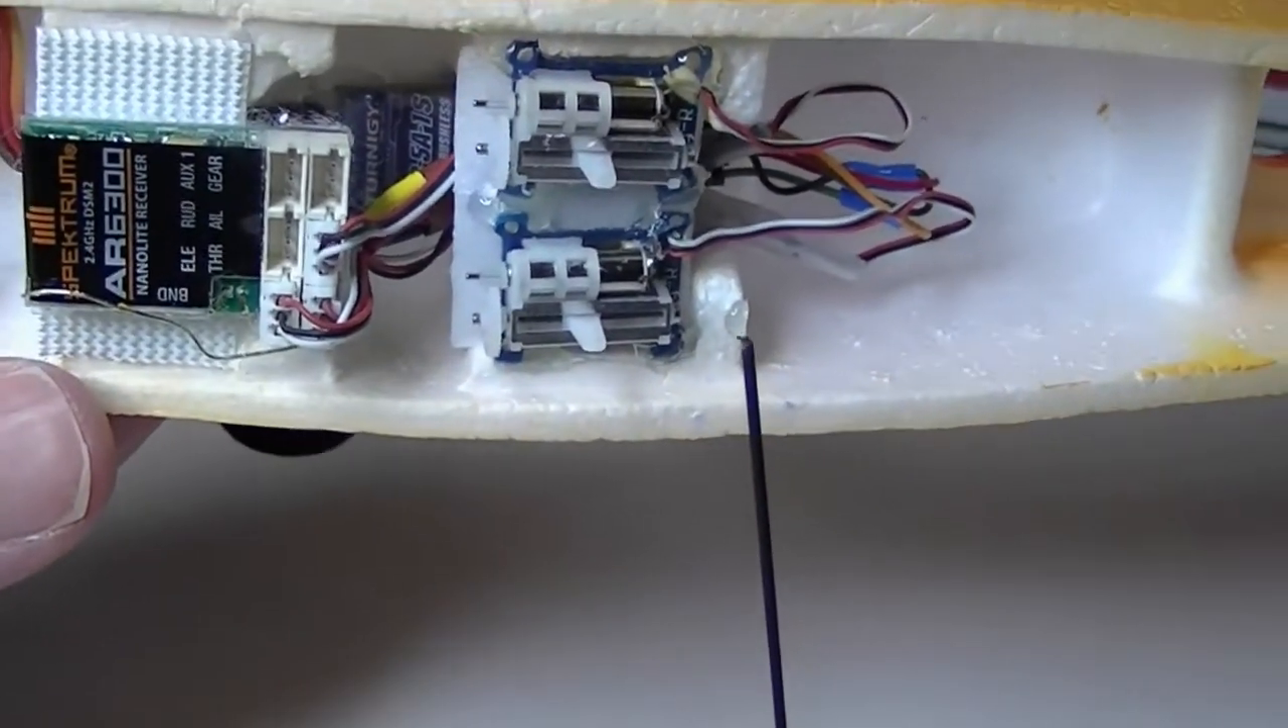Got a little piece of velcro right here for the receiver to stick on to where where as the two linear servos are hot melted onto this piece of depron.